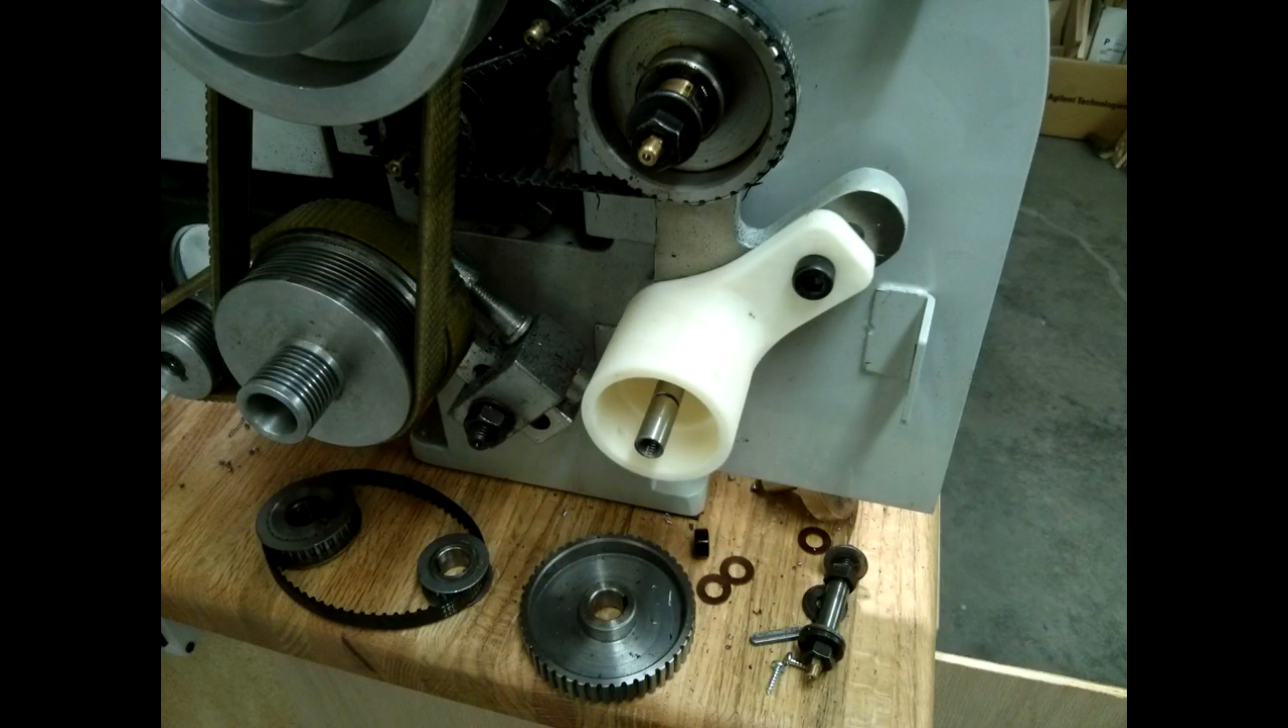Here we see the adapter installed.